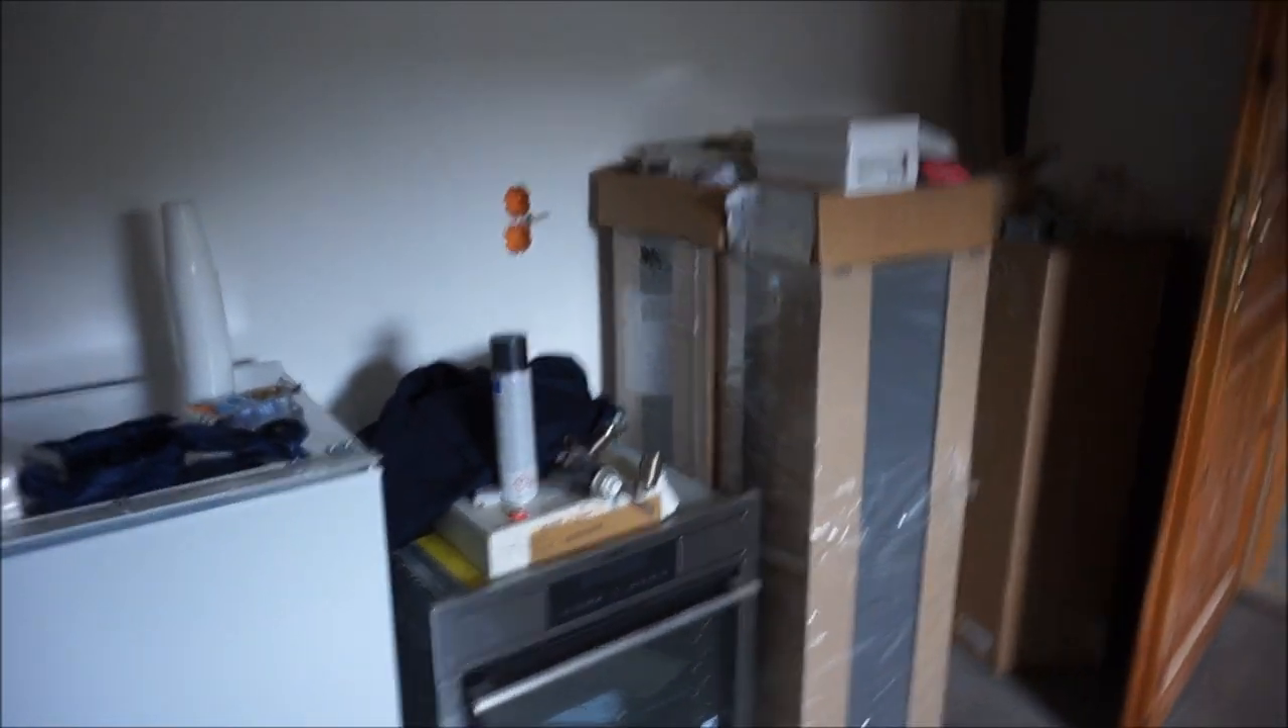Der Herd muss noch eingebaut werden und so.